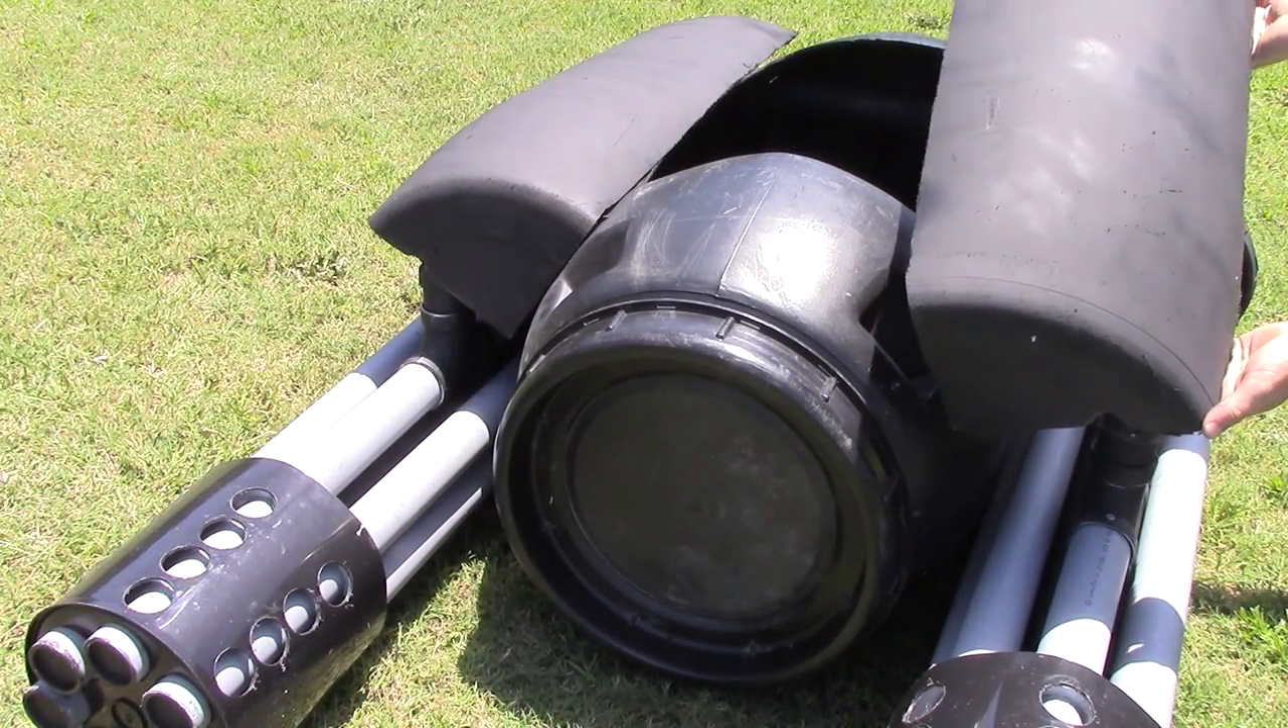Now I've attached my Gatling guns and everything is secured with PVC cement and screws.